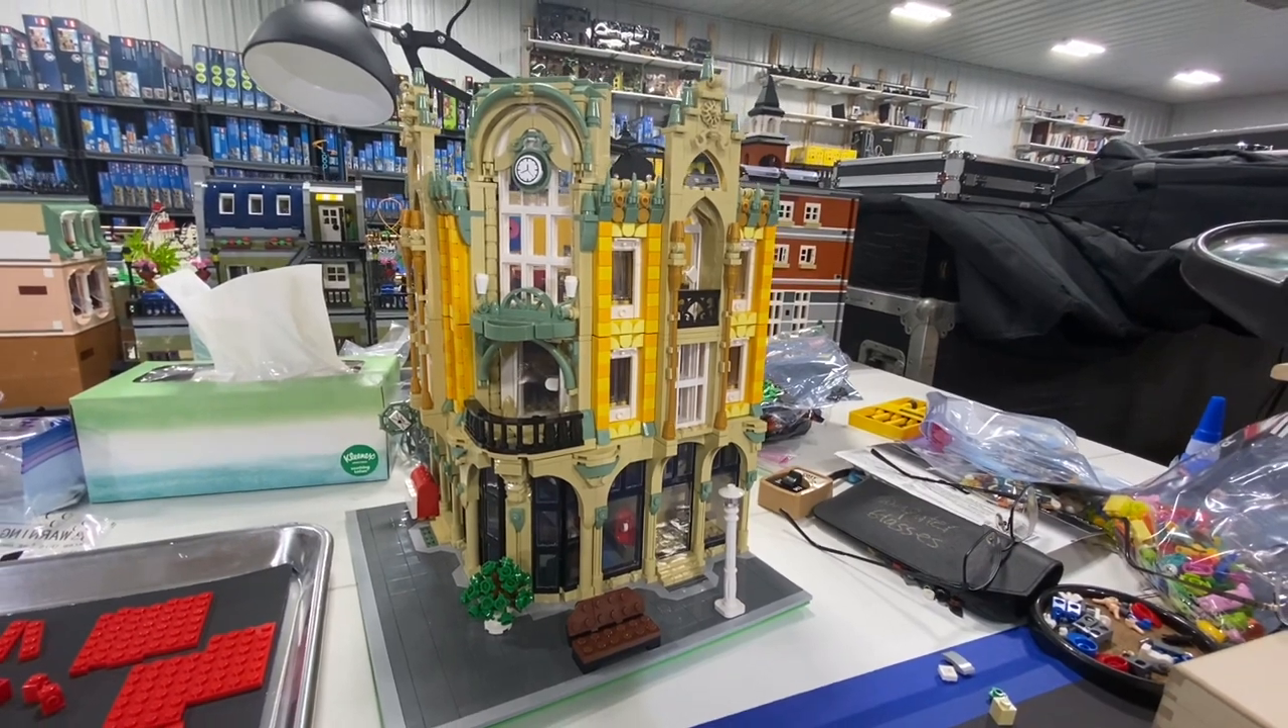The third floor is now attached and pretty much complete.